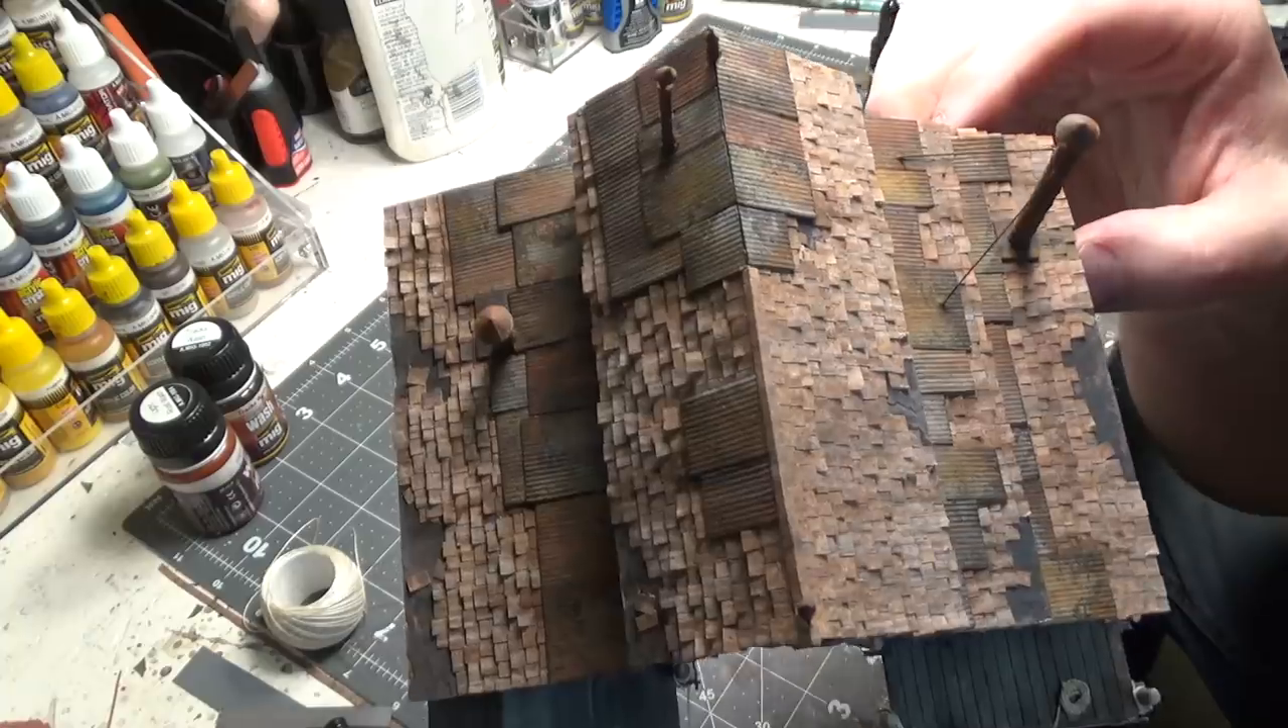So our roof is completed.